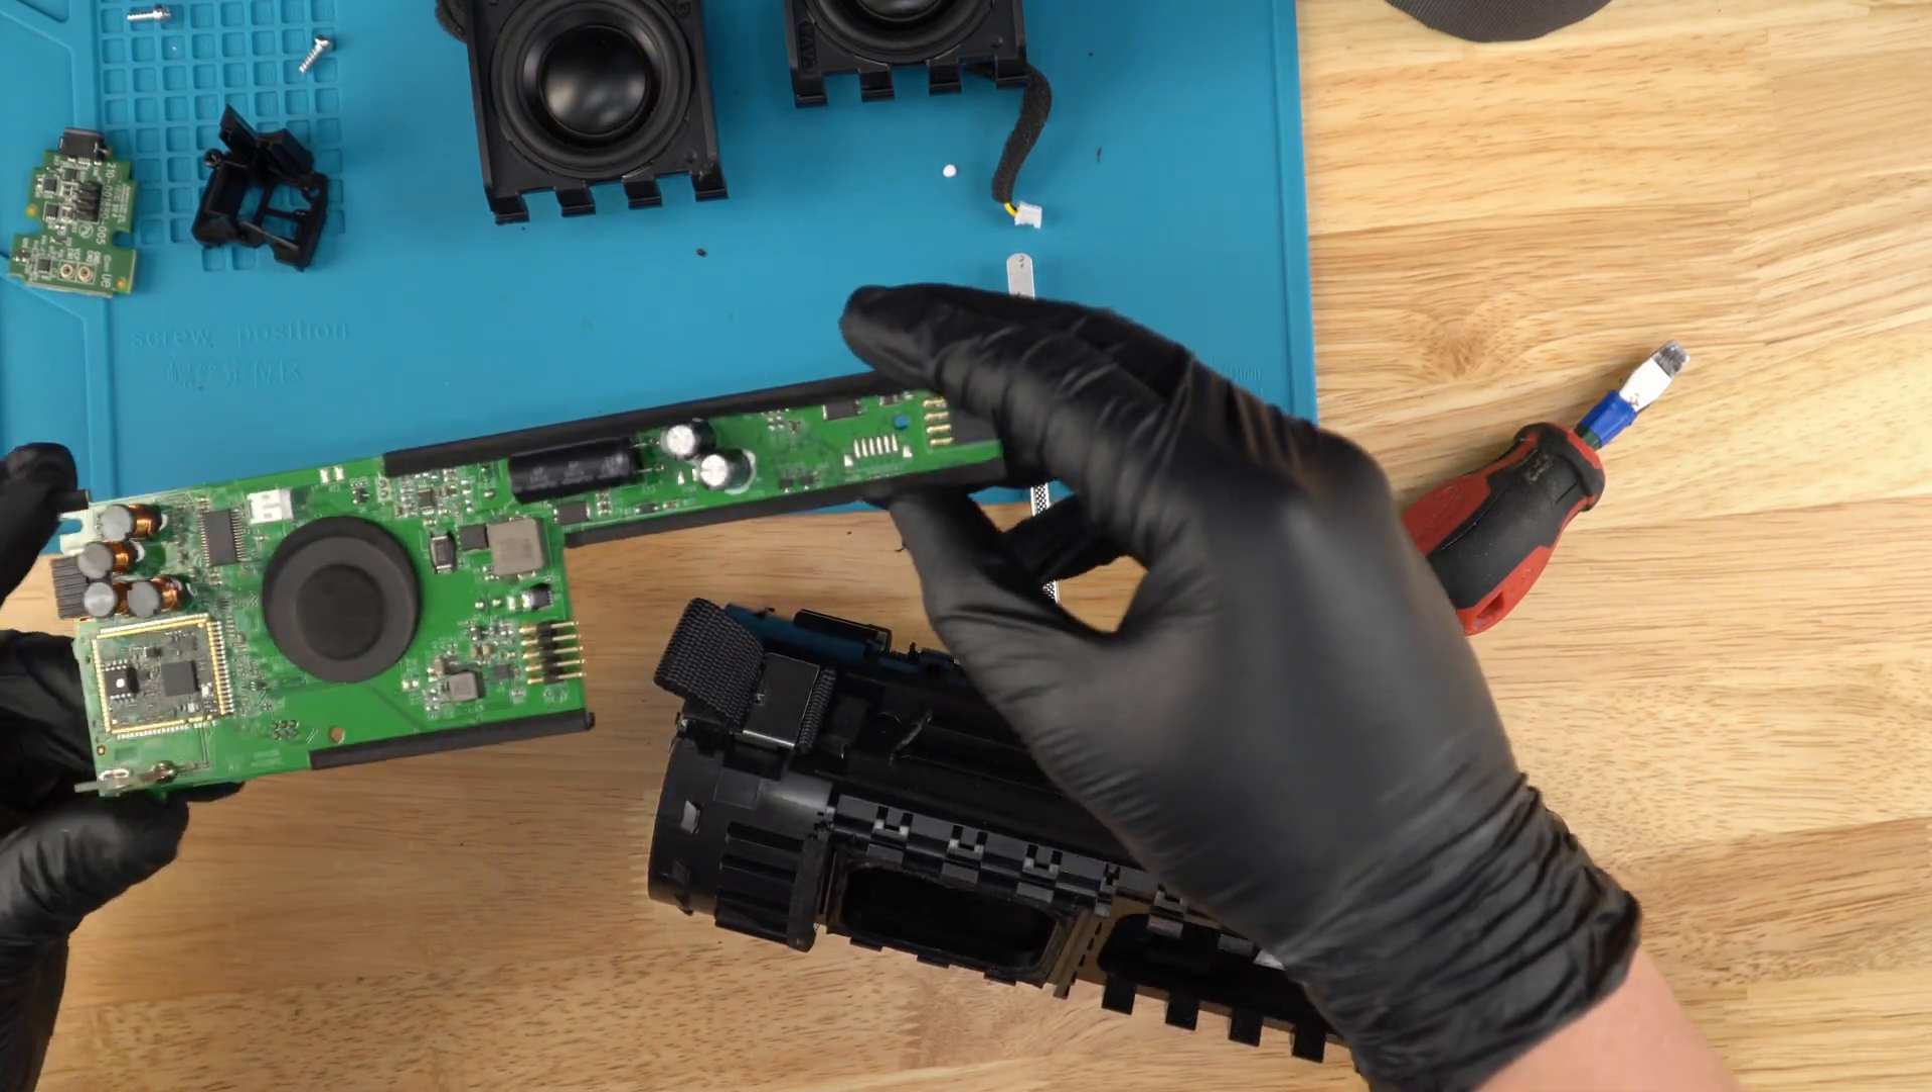We have the board now out.